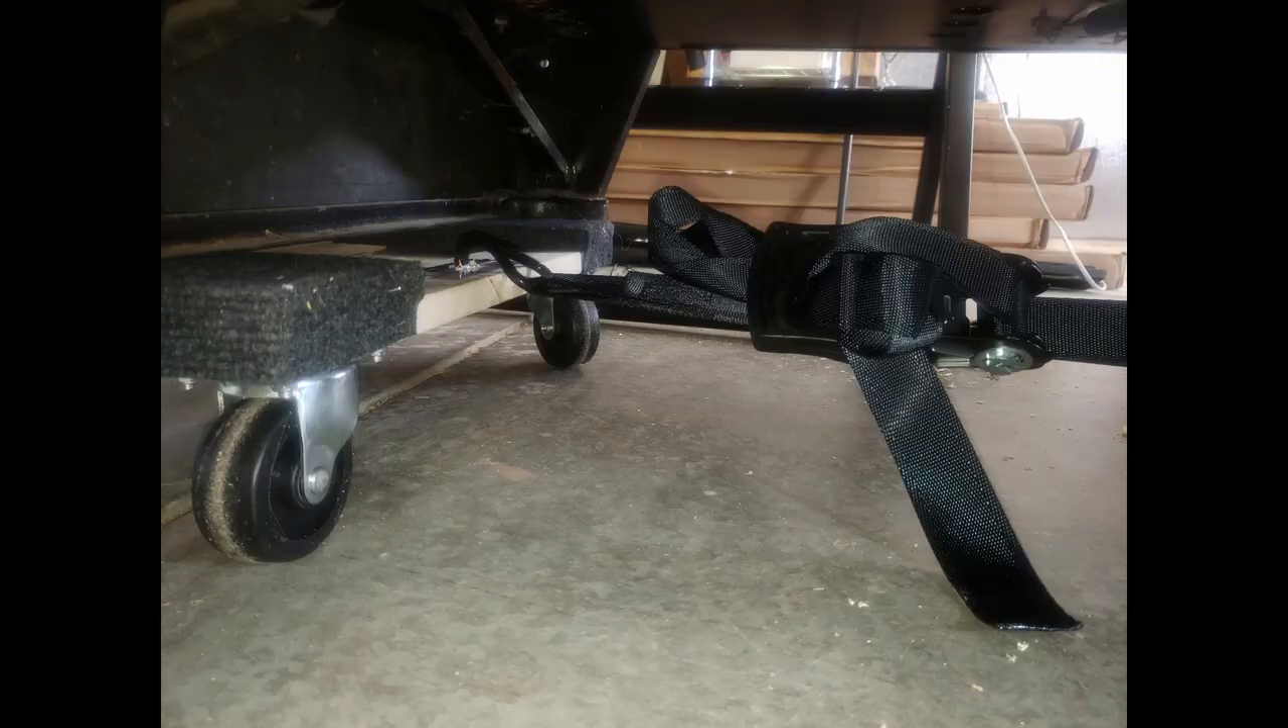Slid the dolly into the right -hand side. Attached the ratchet strap and tightened.